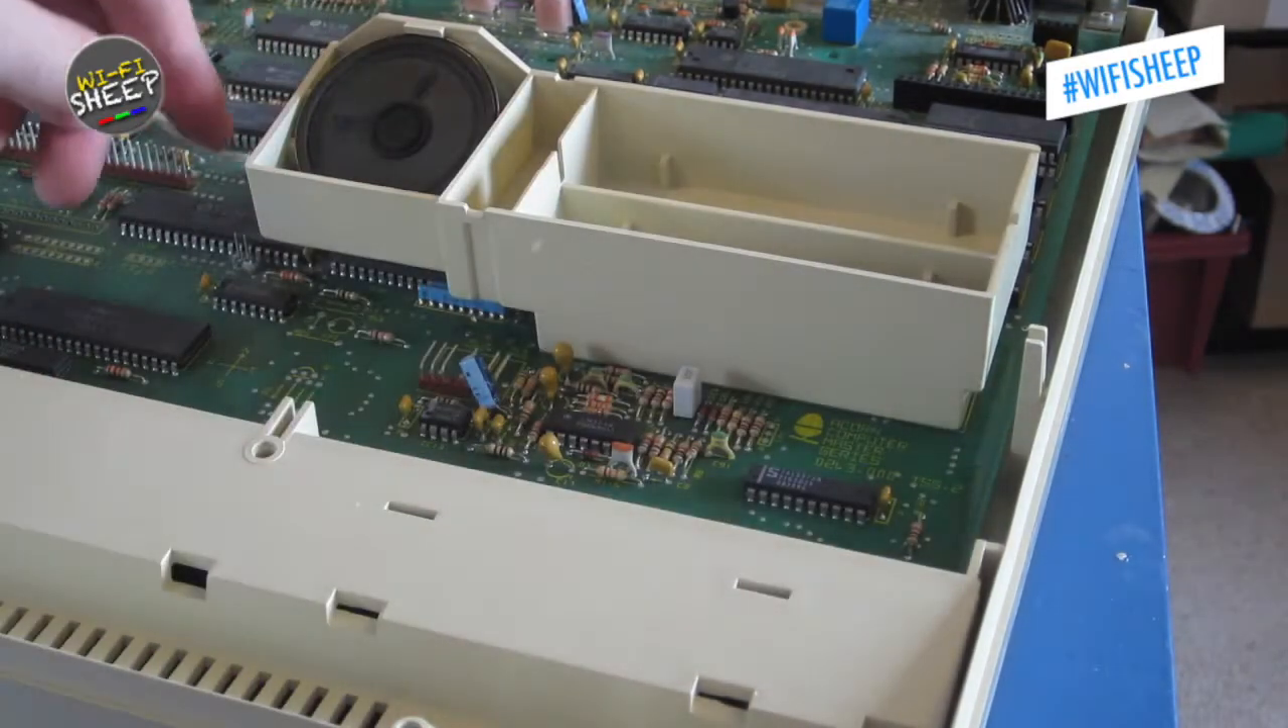I also took the opportunity to reattach the cartridge slot cowling and speaker unit.